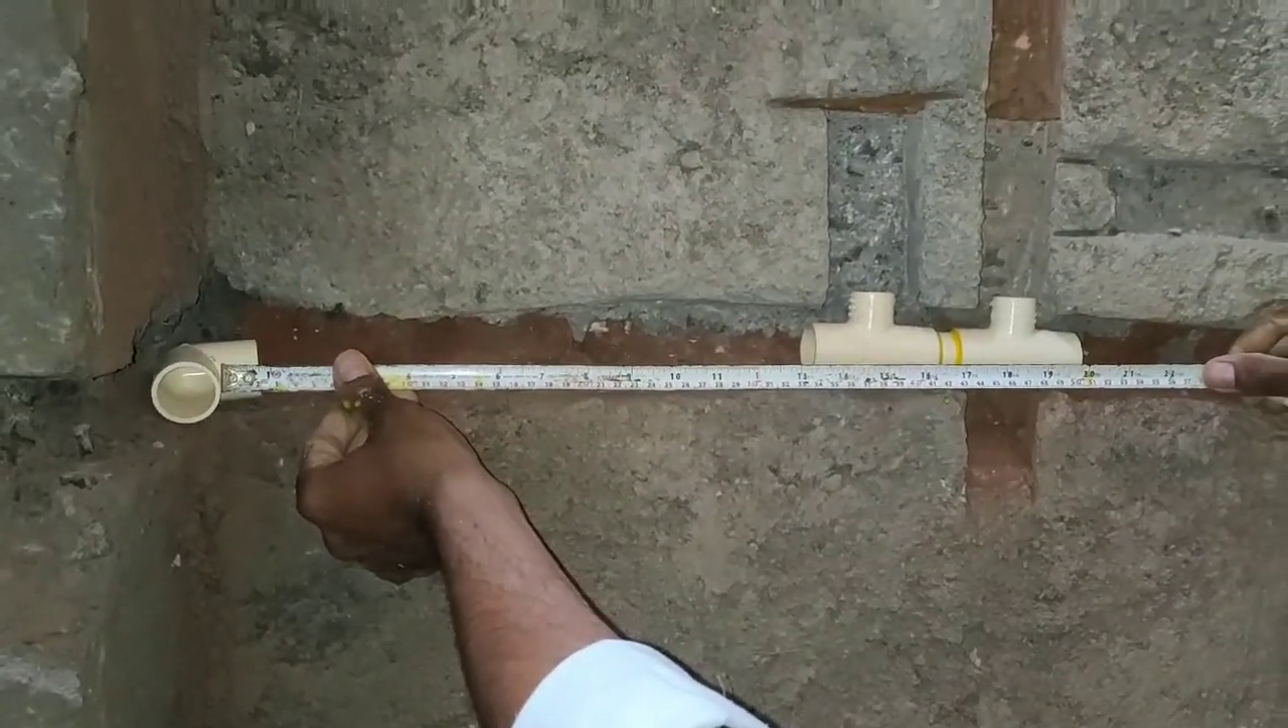दो टी हमने फिट कर लिए और दोनों को पाइप साथ जॉइन कर लिया है।